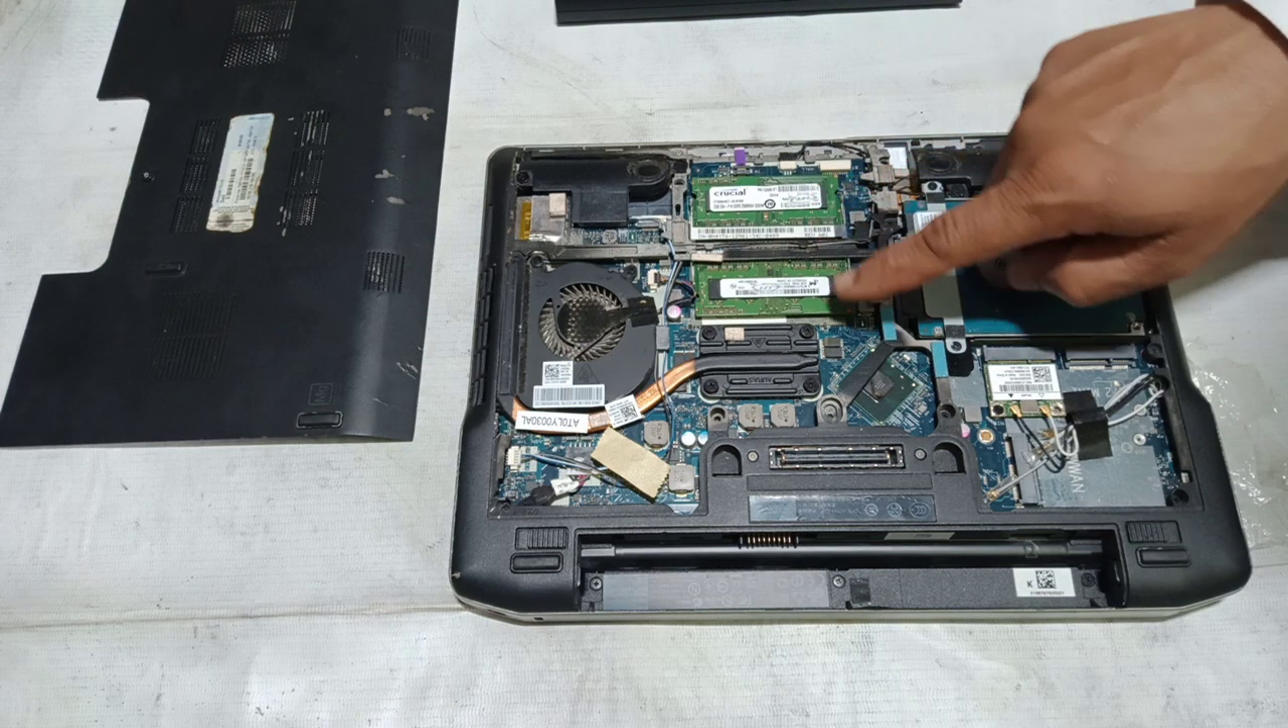ایک یہ موڈیول لگا ہے ایک یہ موڈیول لگا ہے۔